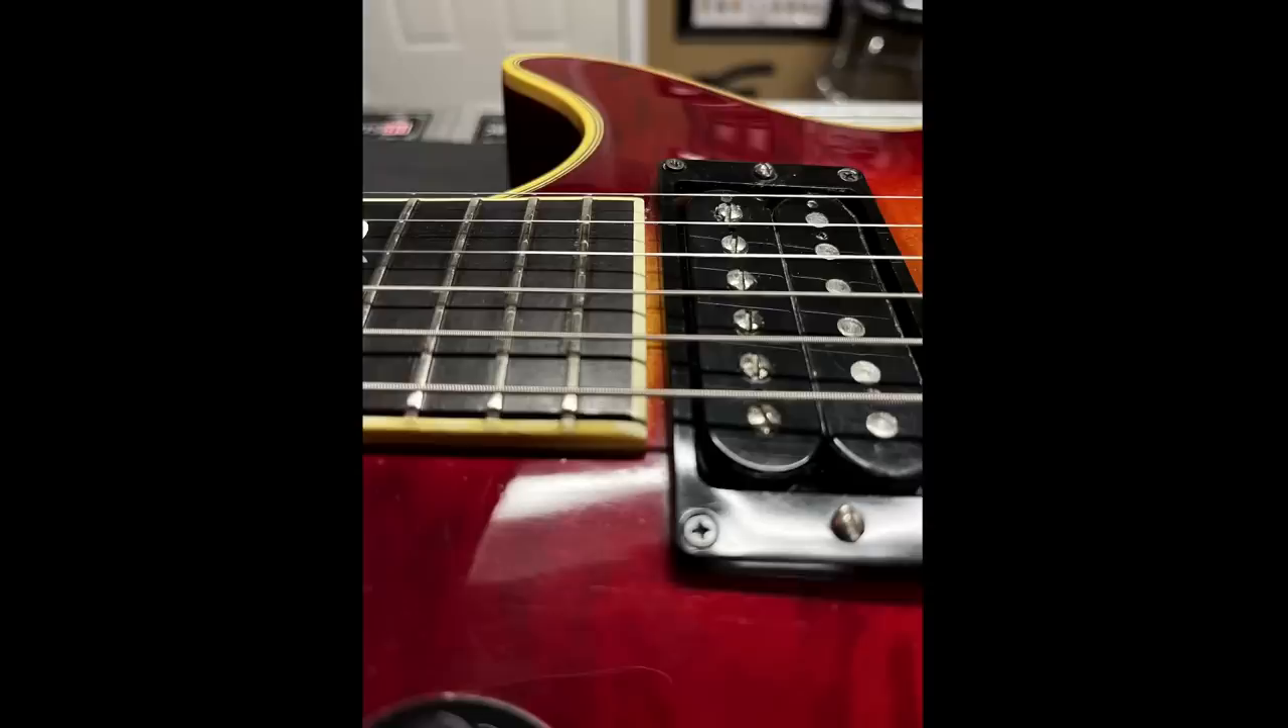The next thing that Mike pointed out to me that he thought was kind of weird himself was the fact that there is a gap in between the neck pickup and the fretboard.